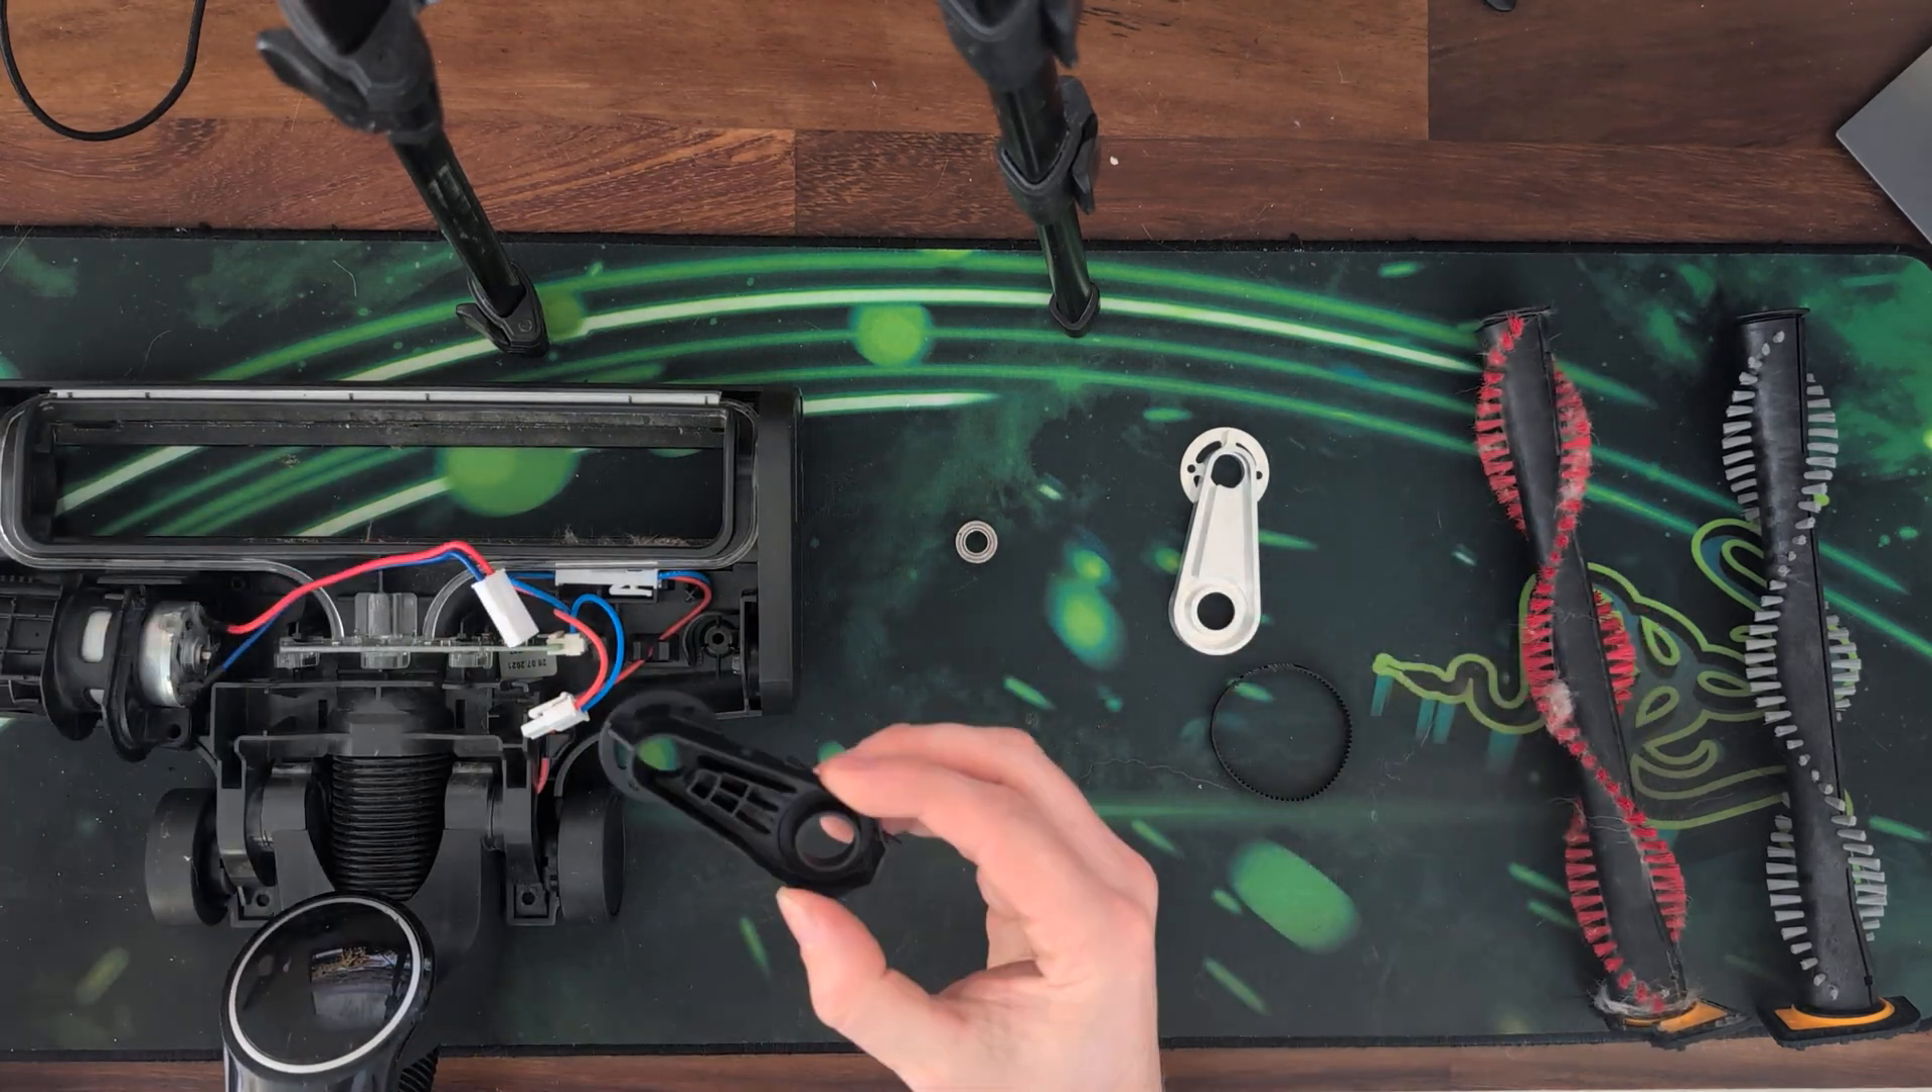This is the head with the cover off.